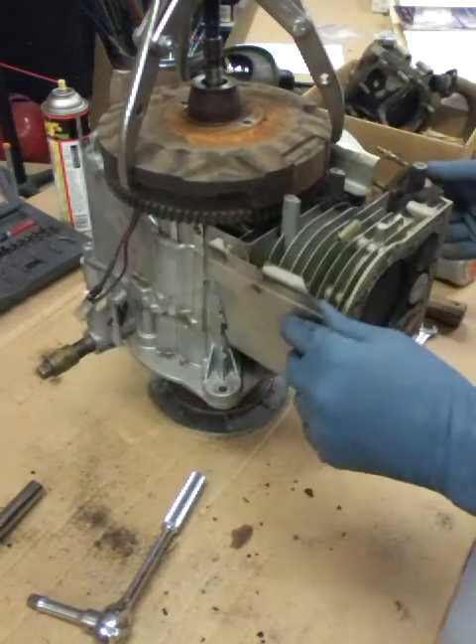Flywheel still don't want to come off.